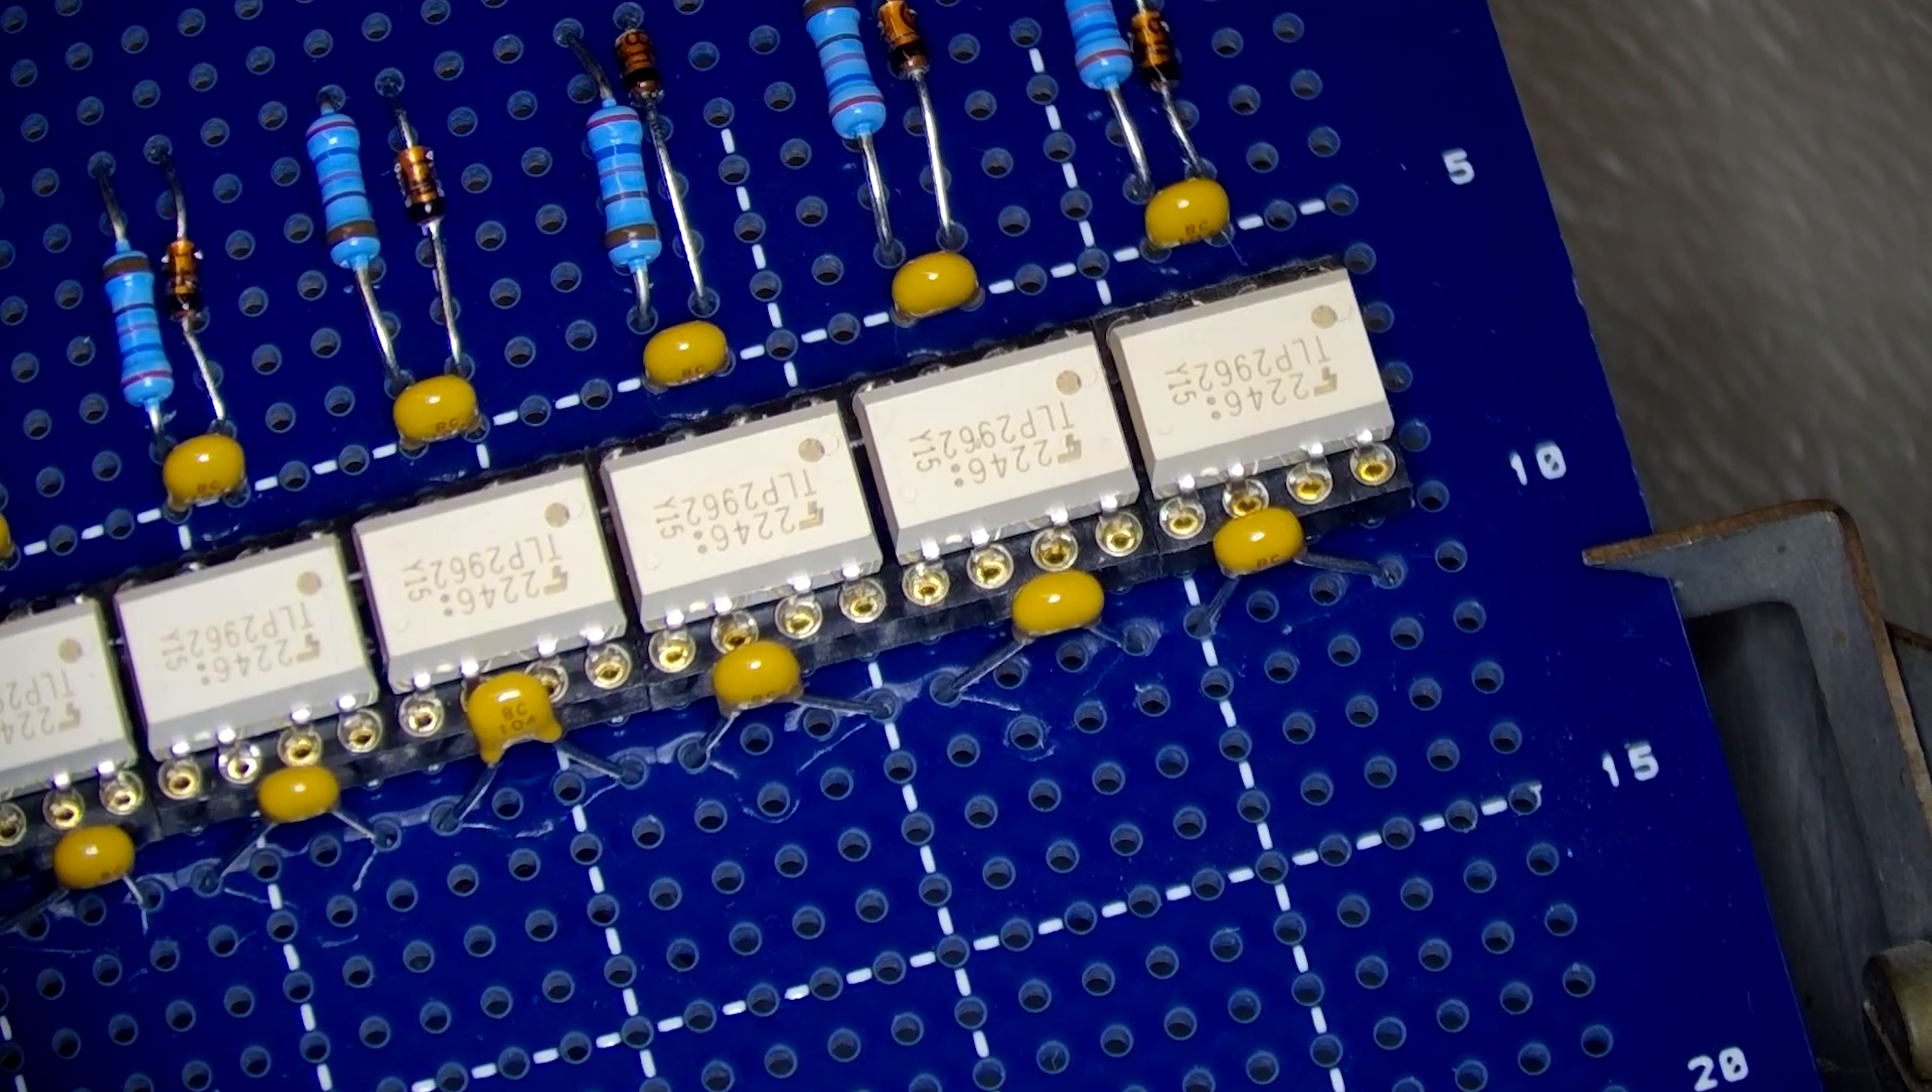So I already put some capacitors in place.